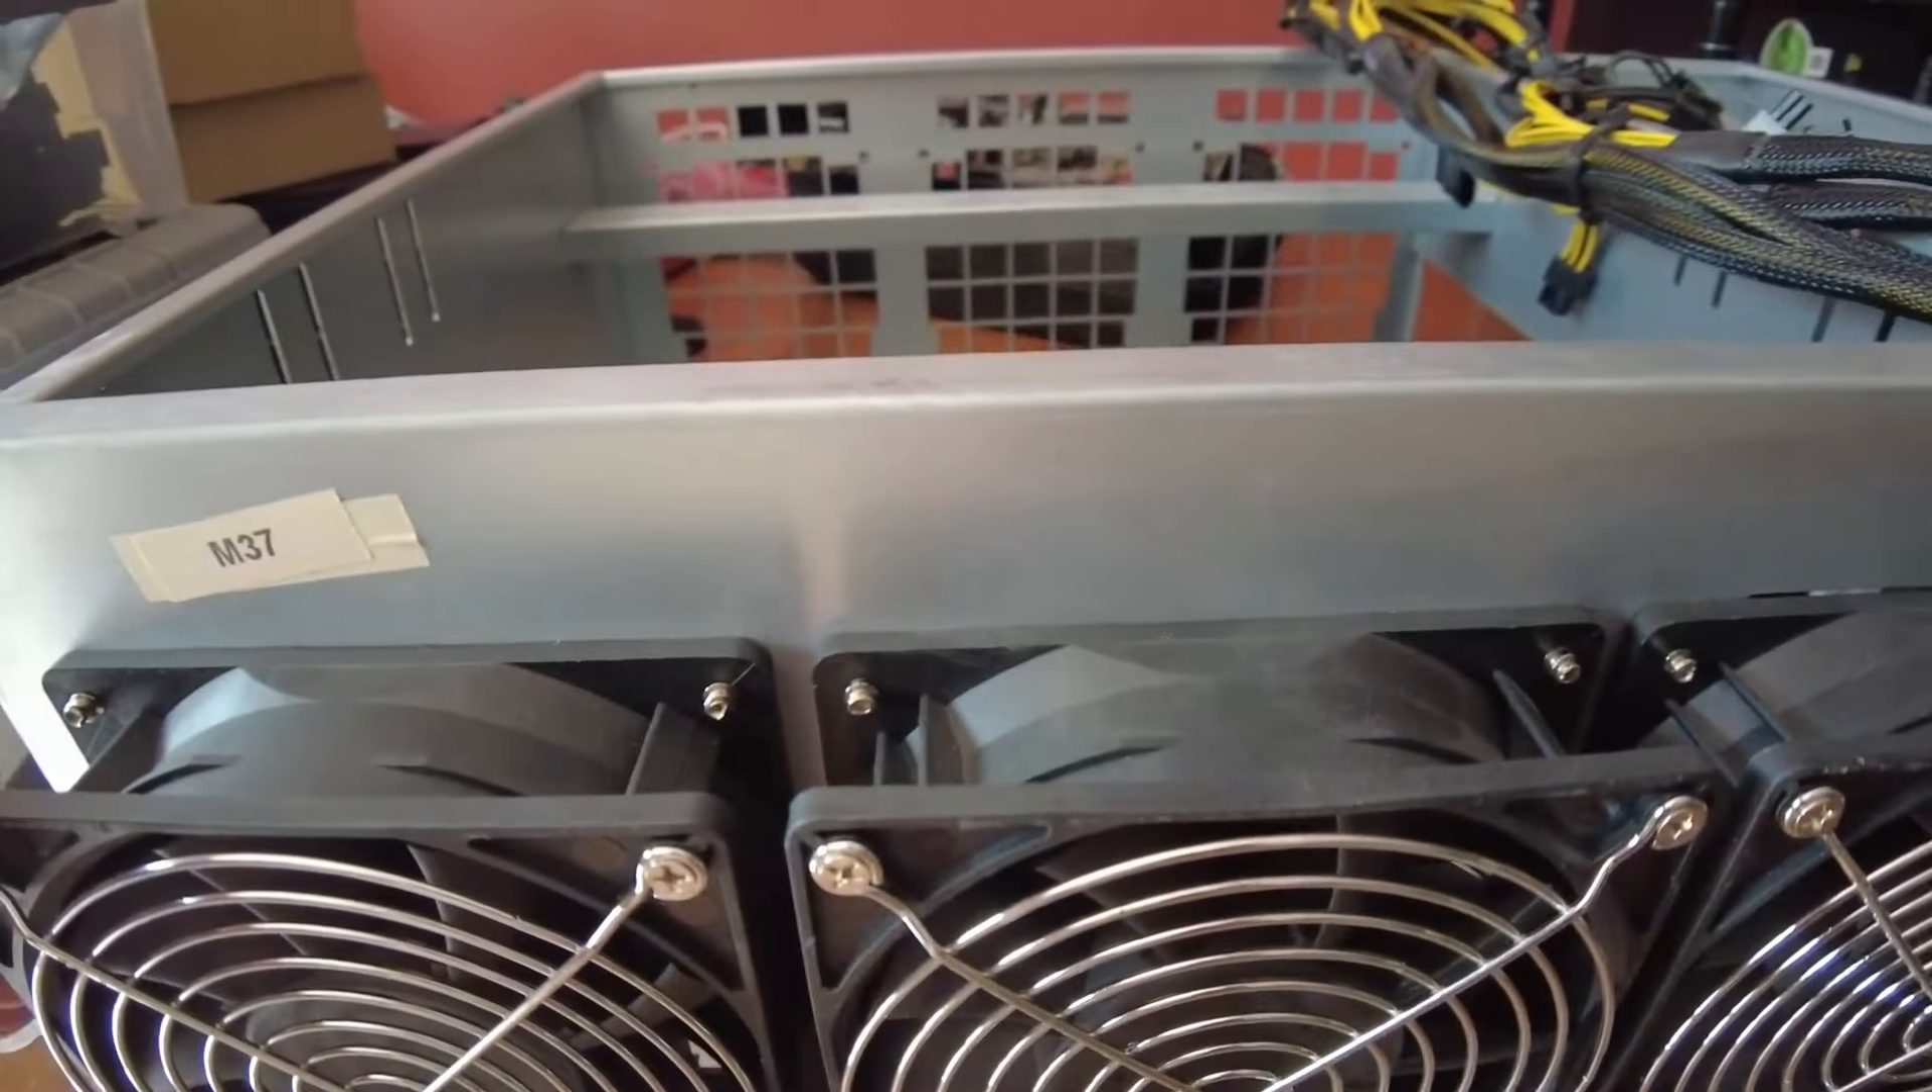All righty the fans are flipped around on the outside and all screwed in.